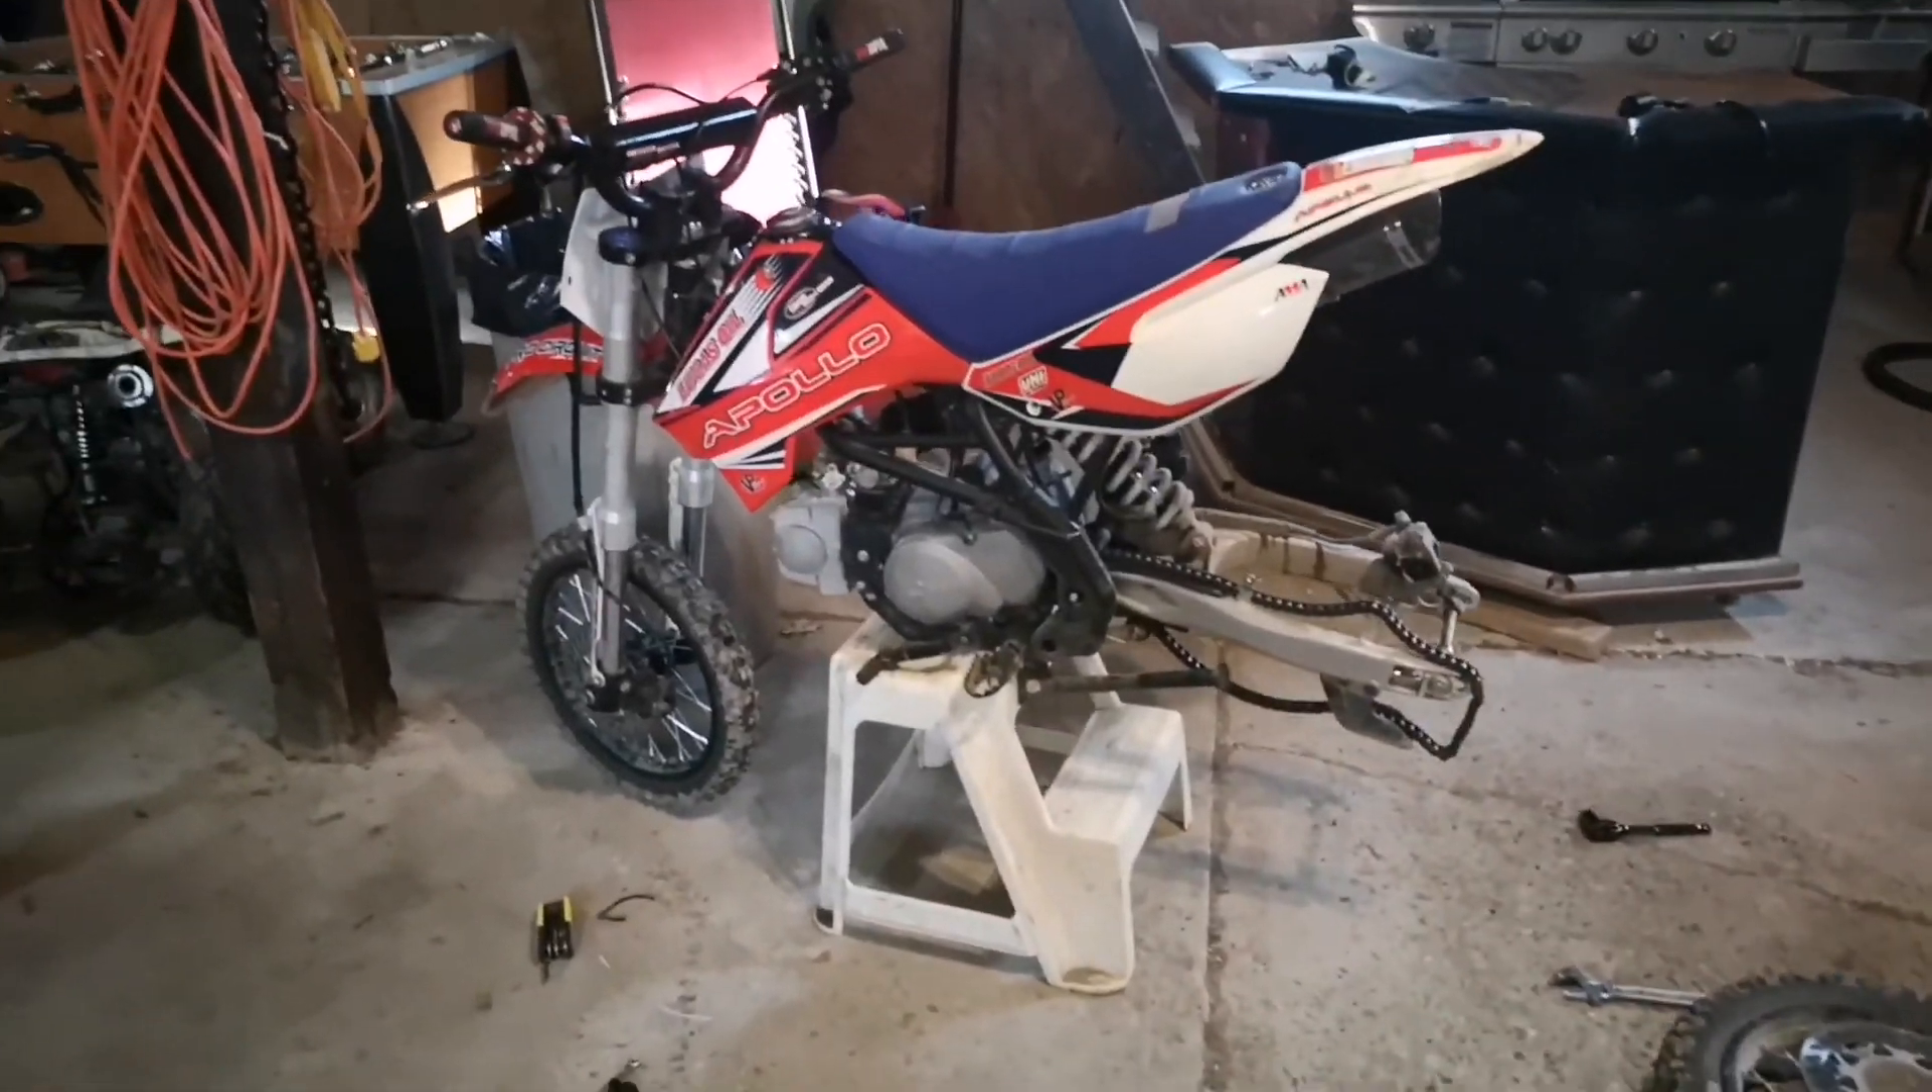So, we got the back tire off.